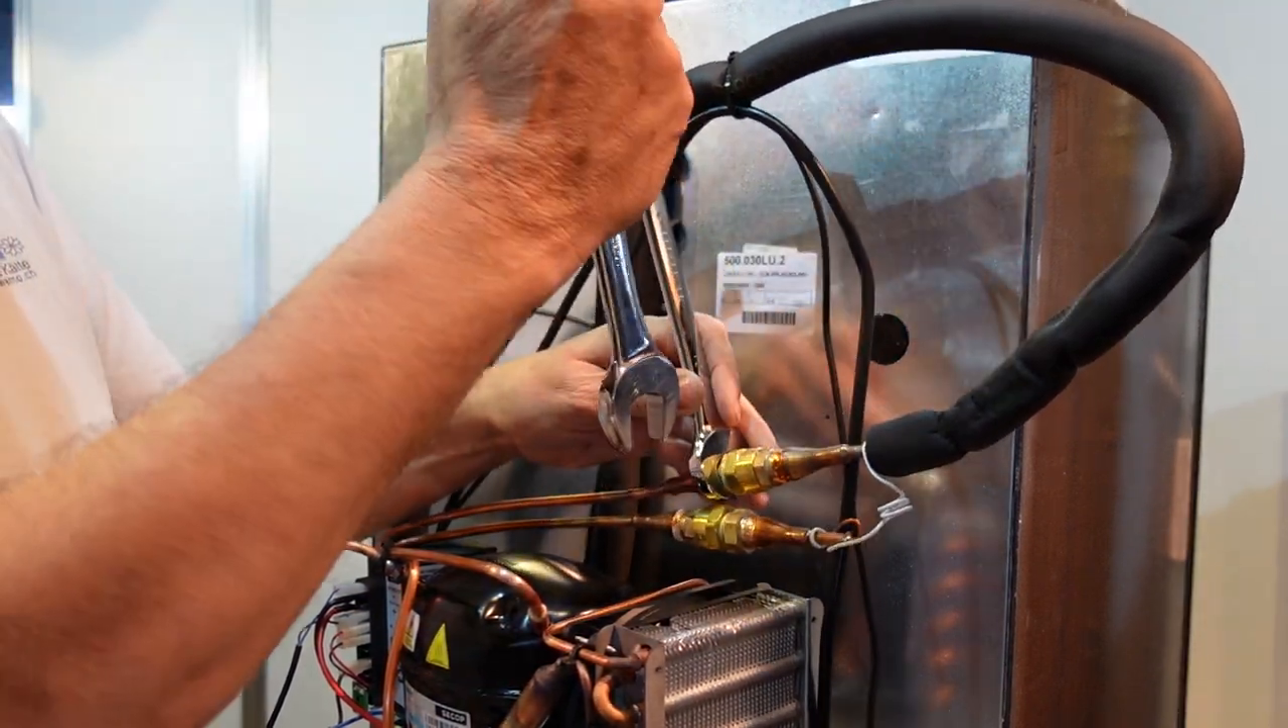Wir haben hier ein paar von diesen Kupplungen an diesem Kühlschrank montiert und hier kann man jetzt das lösen.